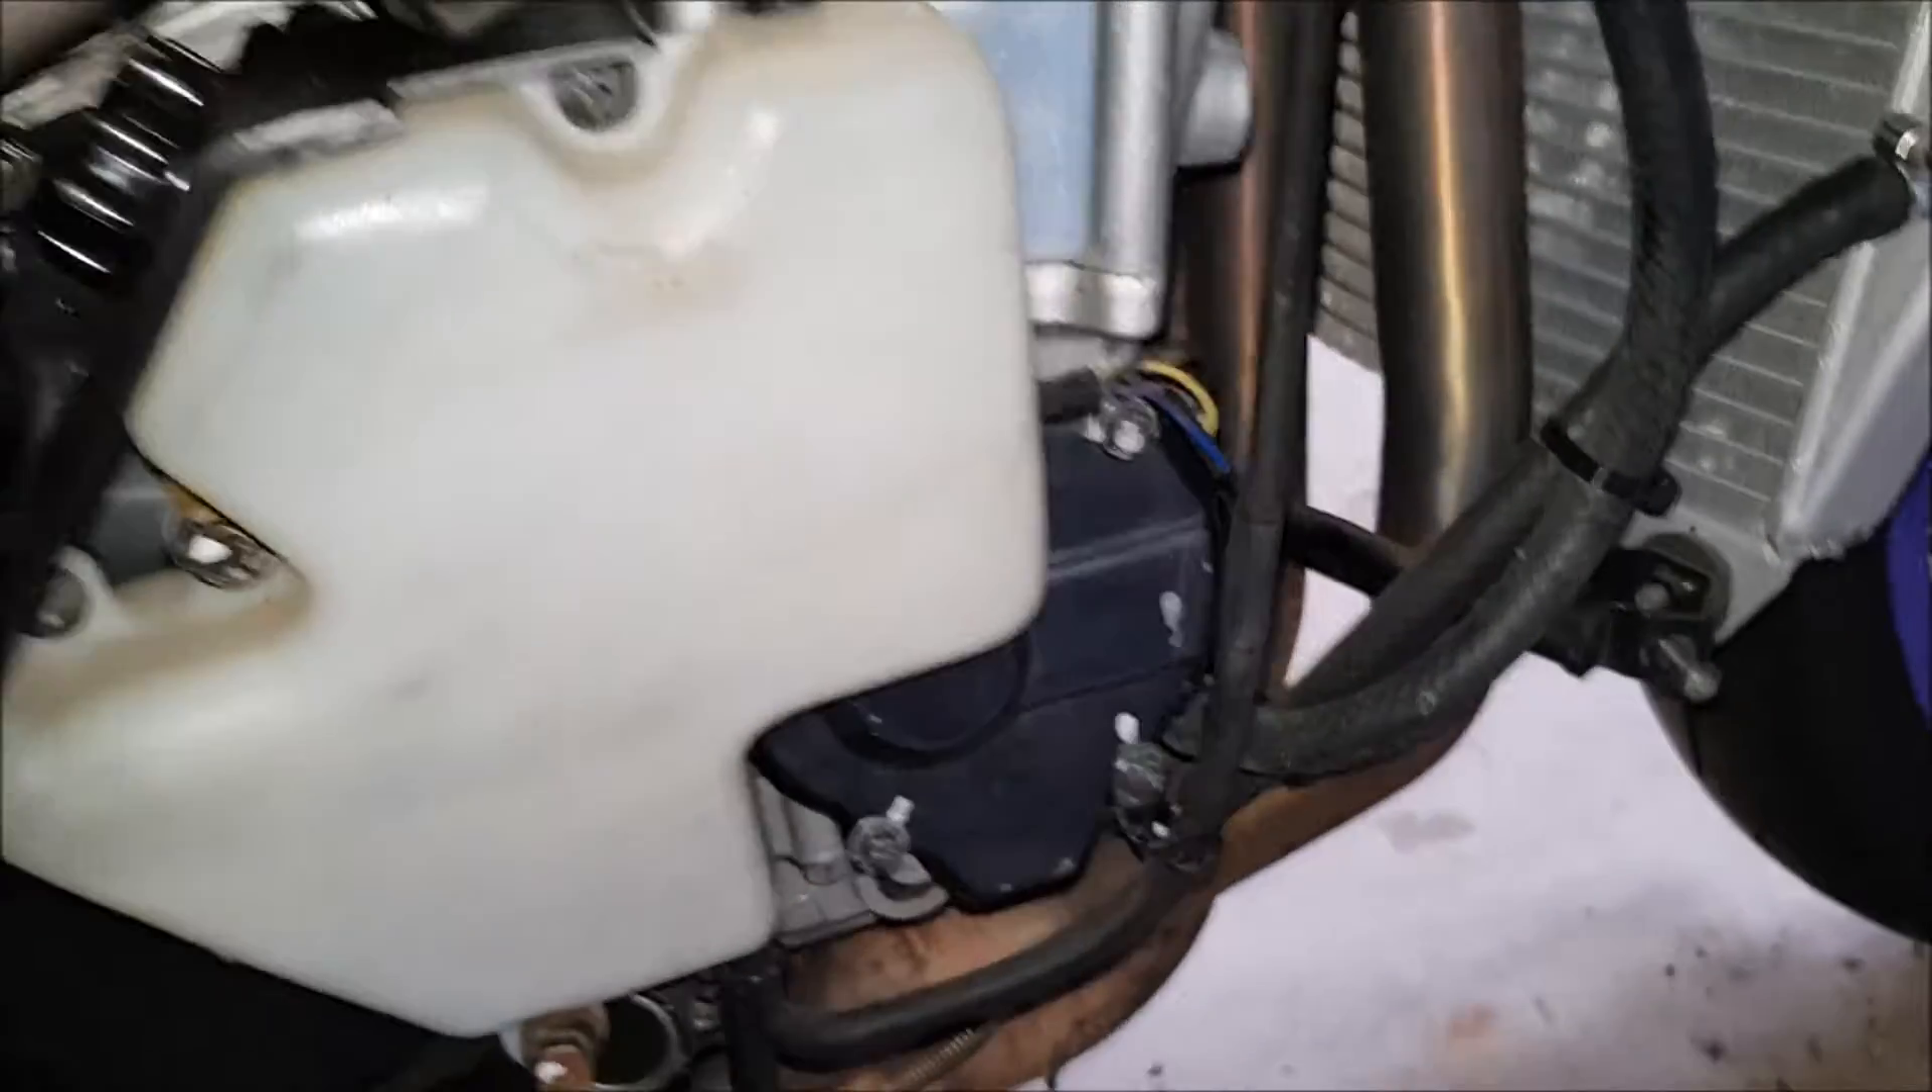J'ai remis le vase d'expansion aussi.